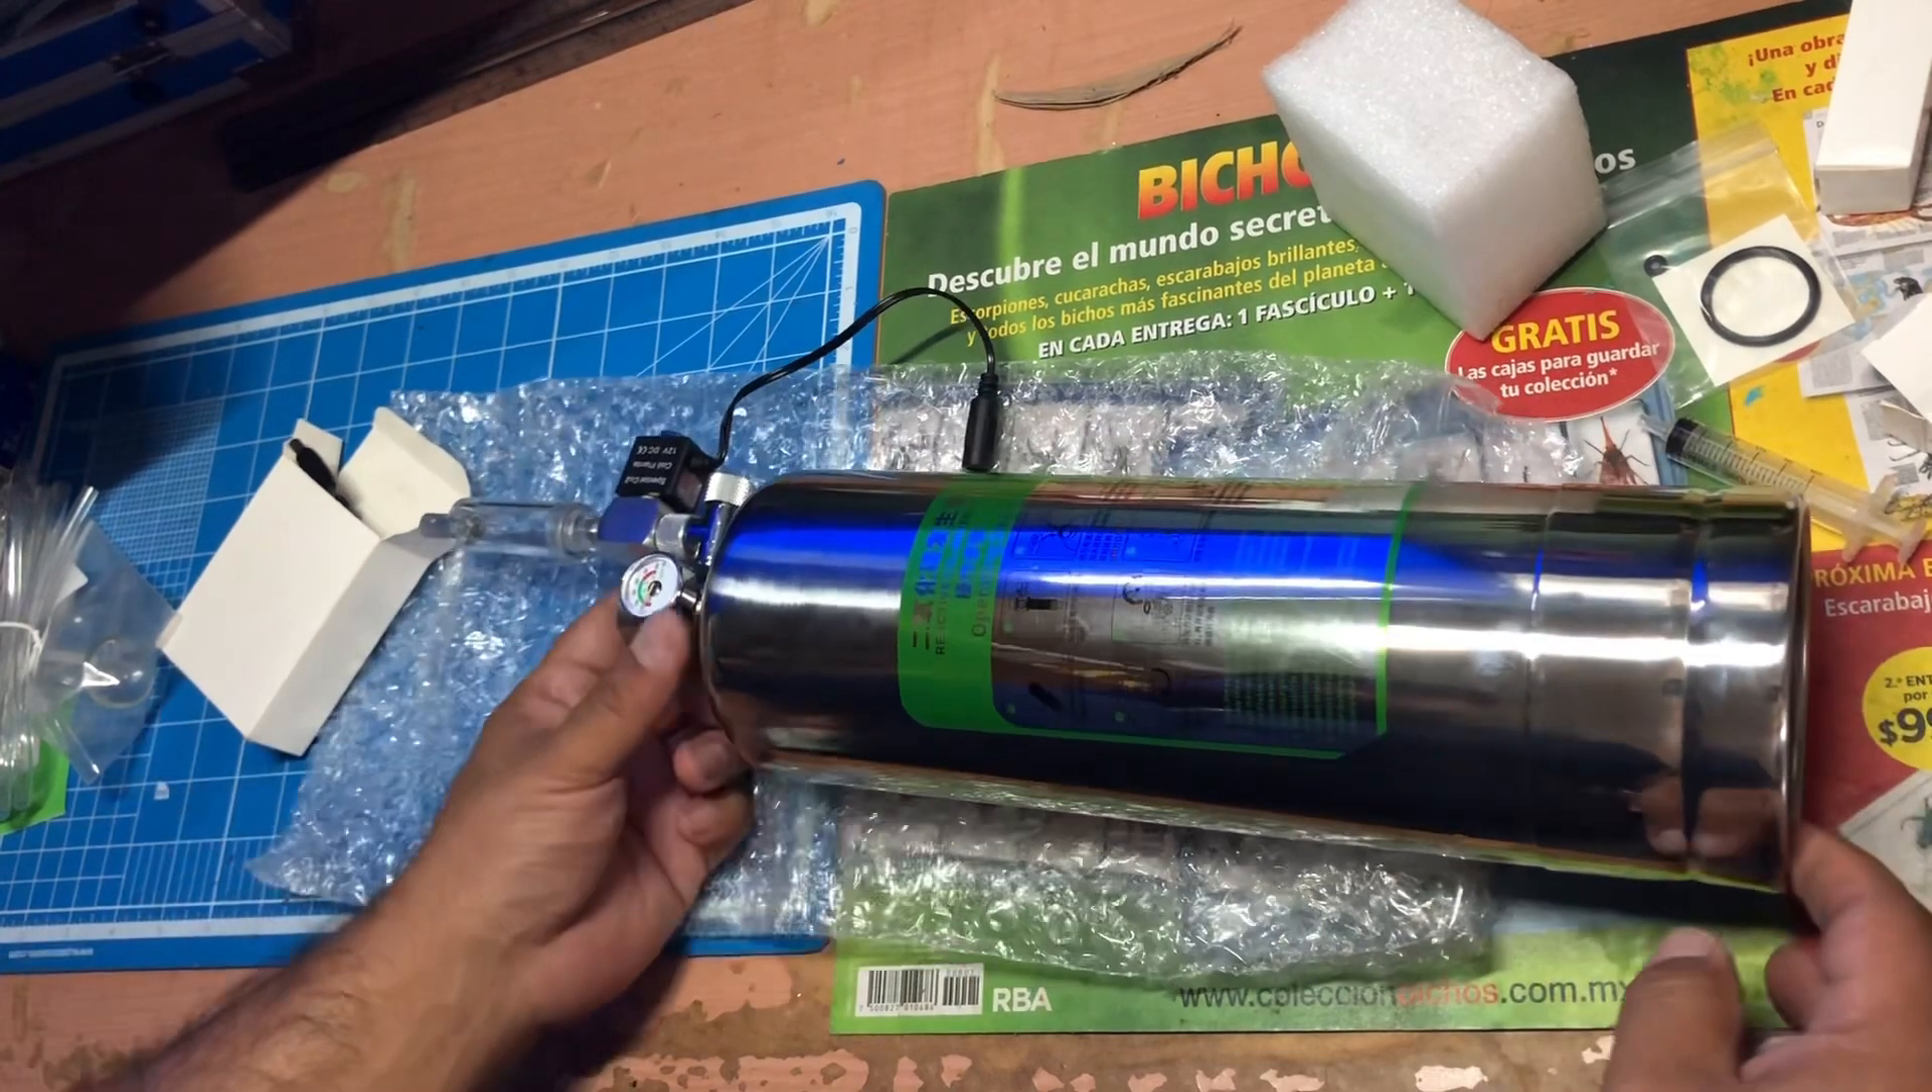Así es como queda armado nuestro tanque de CO2.